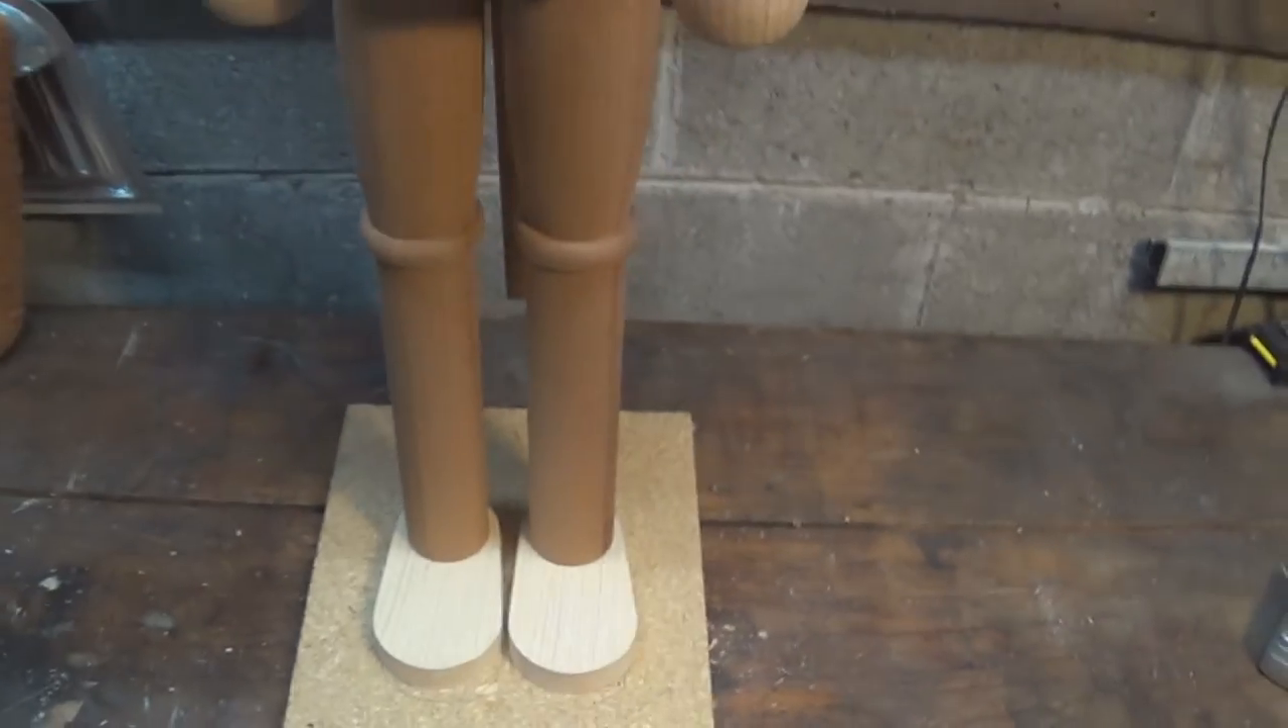Well, there's the feet. All put in place.